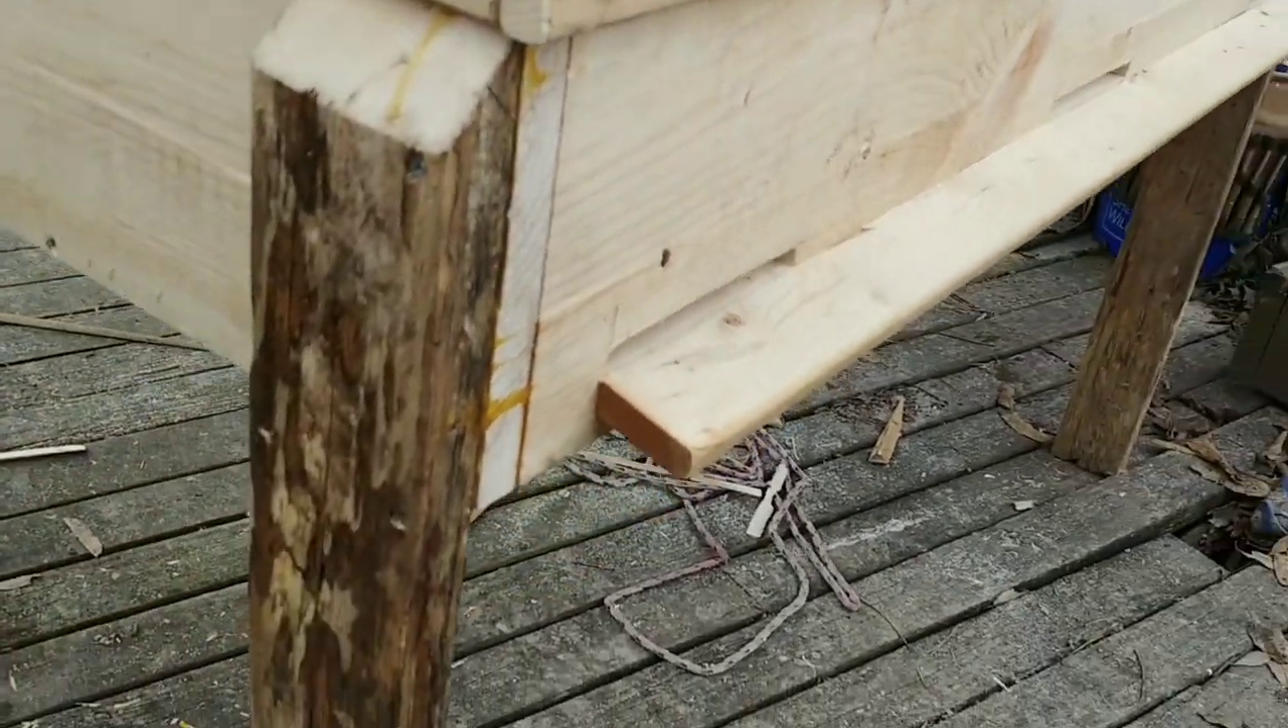Um I did go ahead and put a landing board on there turned out pretty good.